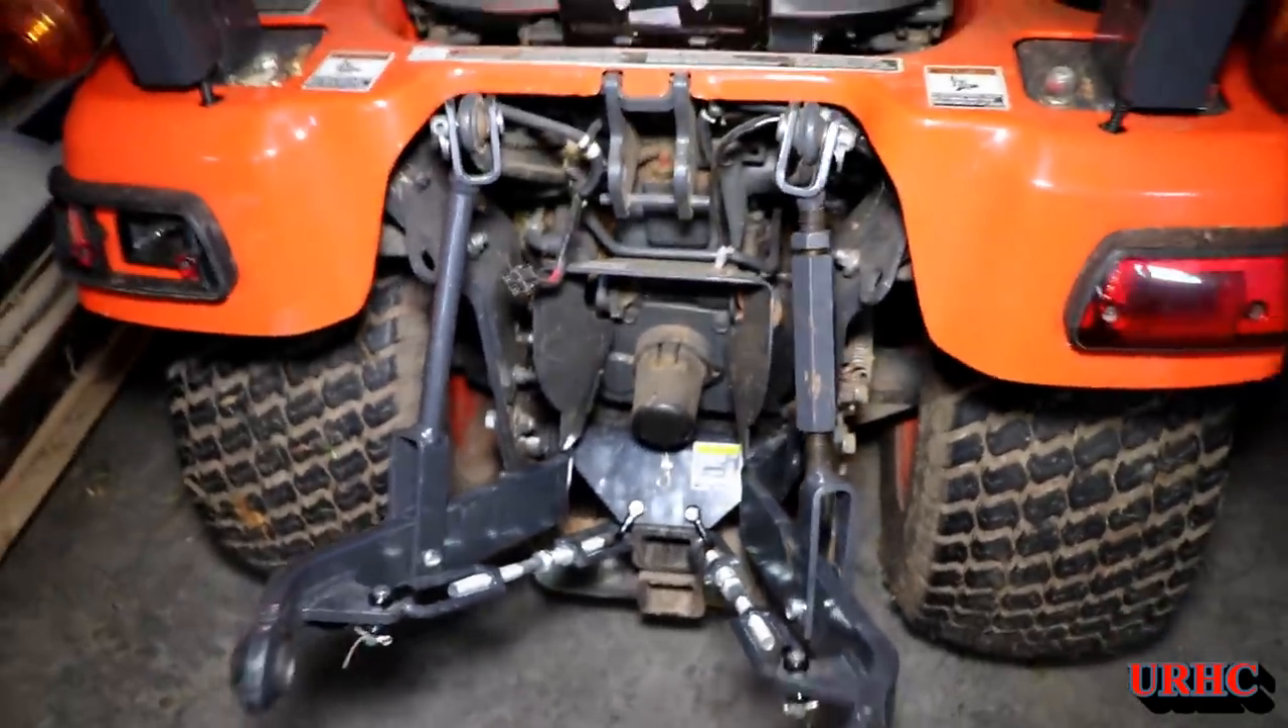And there's a hitch all all put in place and ready to go.